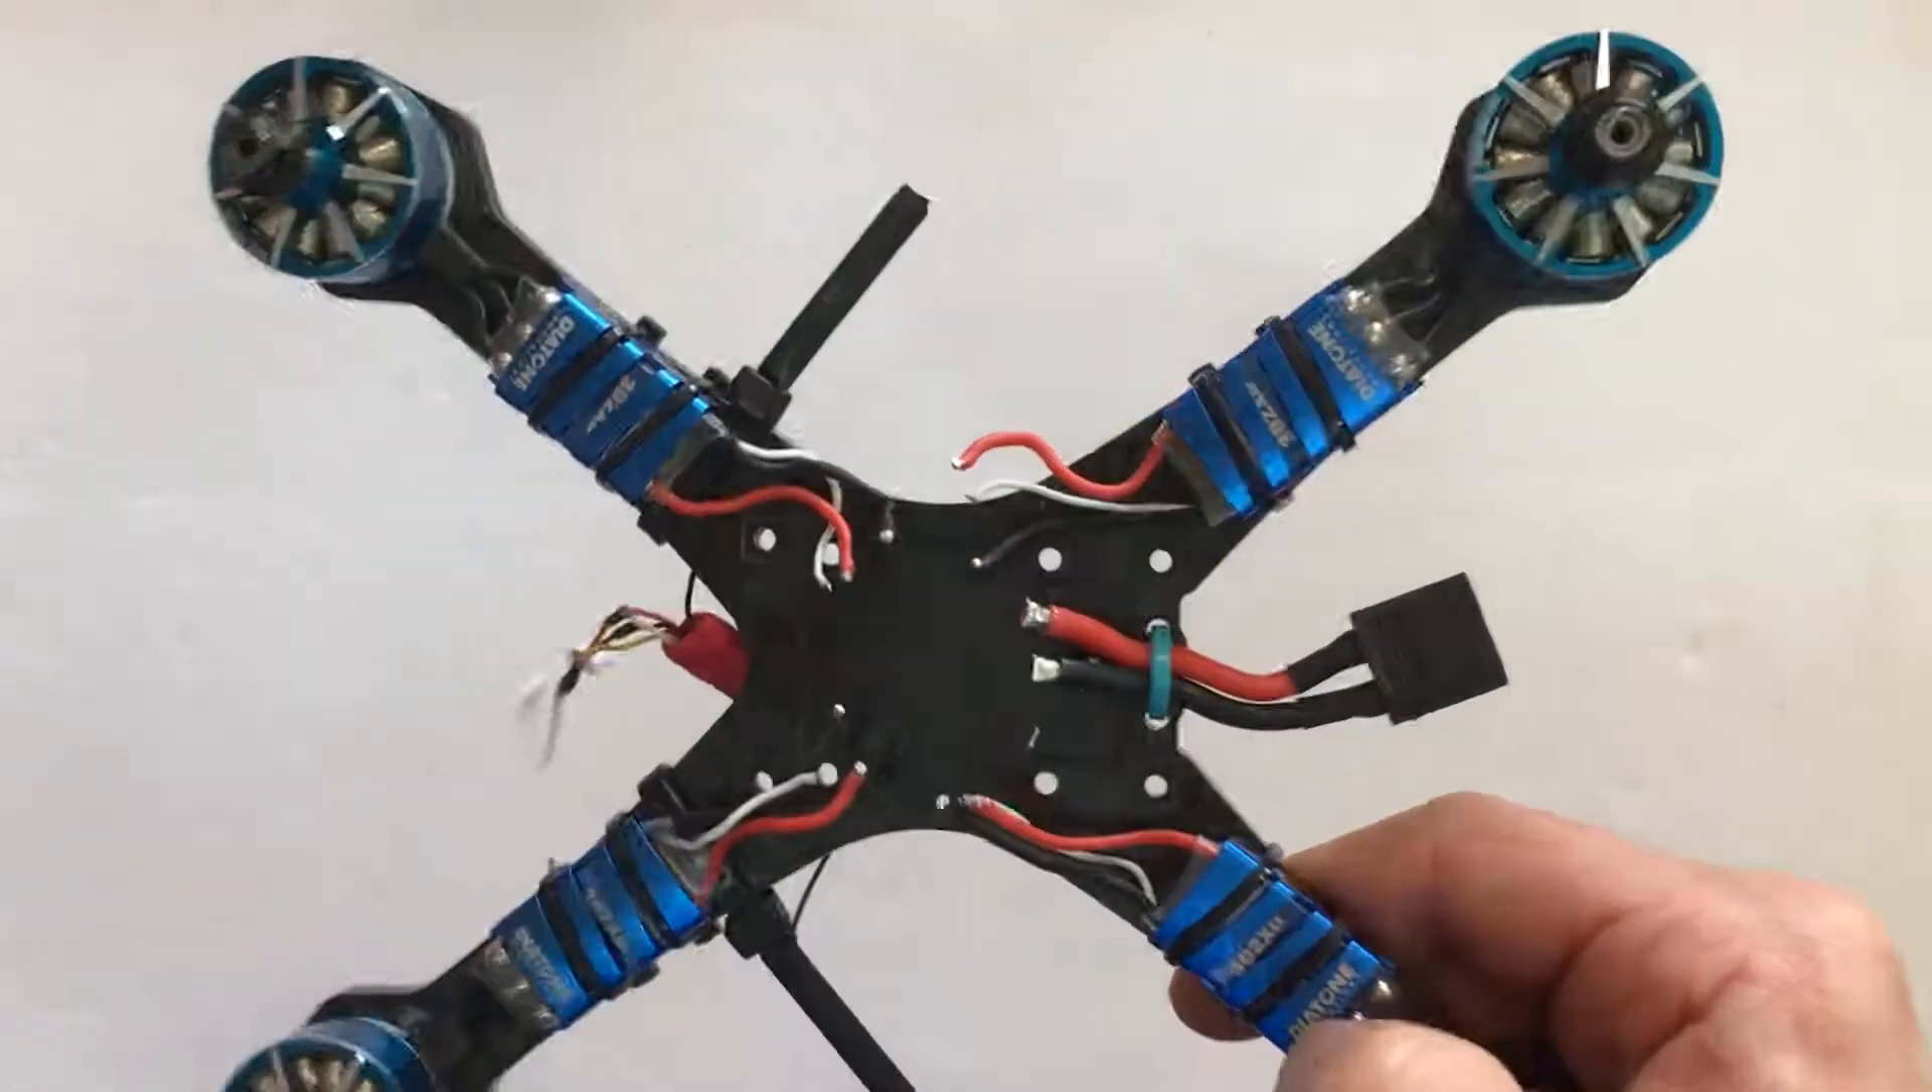Alright, now that I've got the flight control board off, I just have my ESC wires left, and this, so let's get the F3S ready to go on.